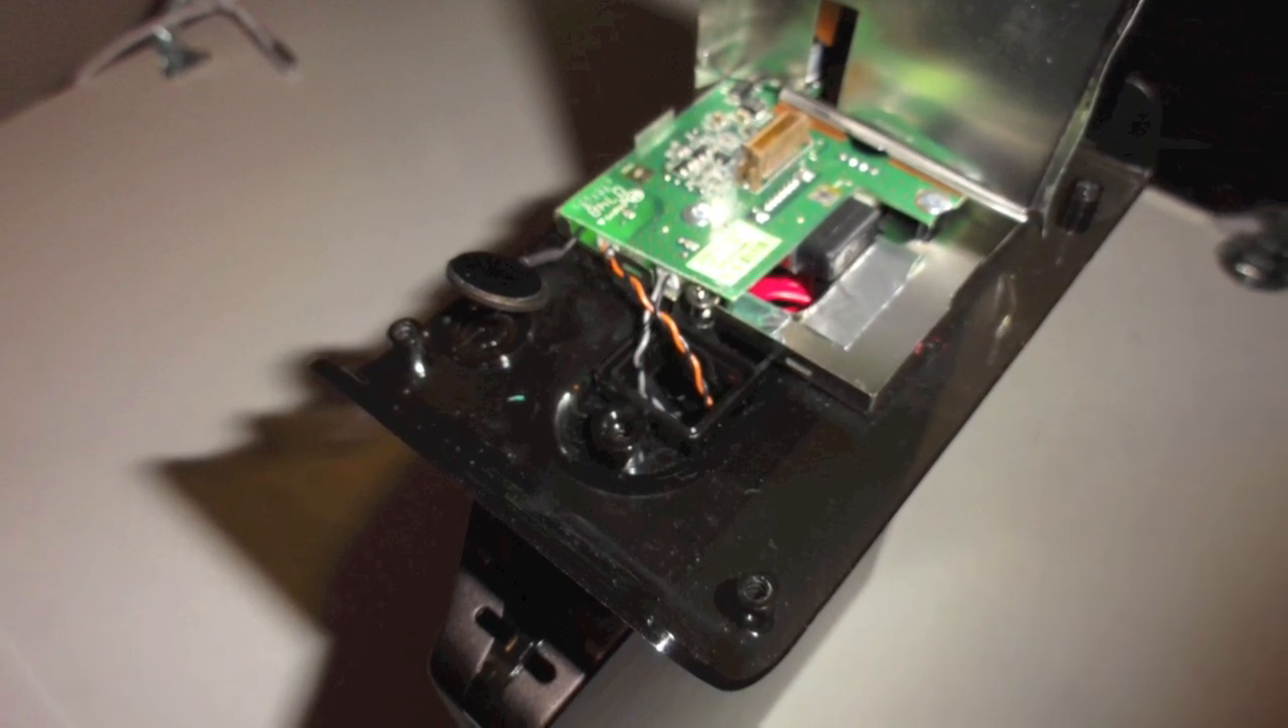I didn't really care about being non-destructive so I just popped the clips off of the side where it snapped together and bent it back, exposing the circuit board.